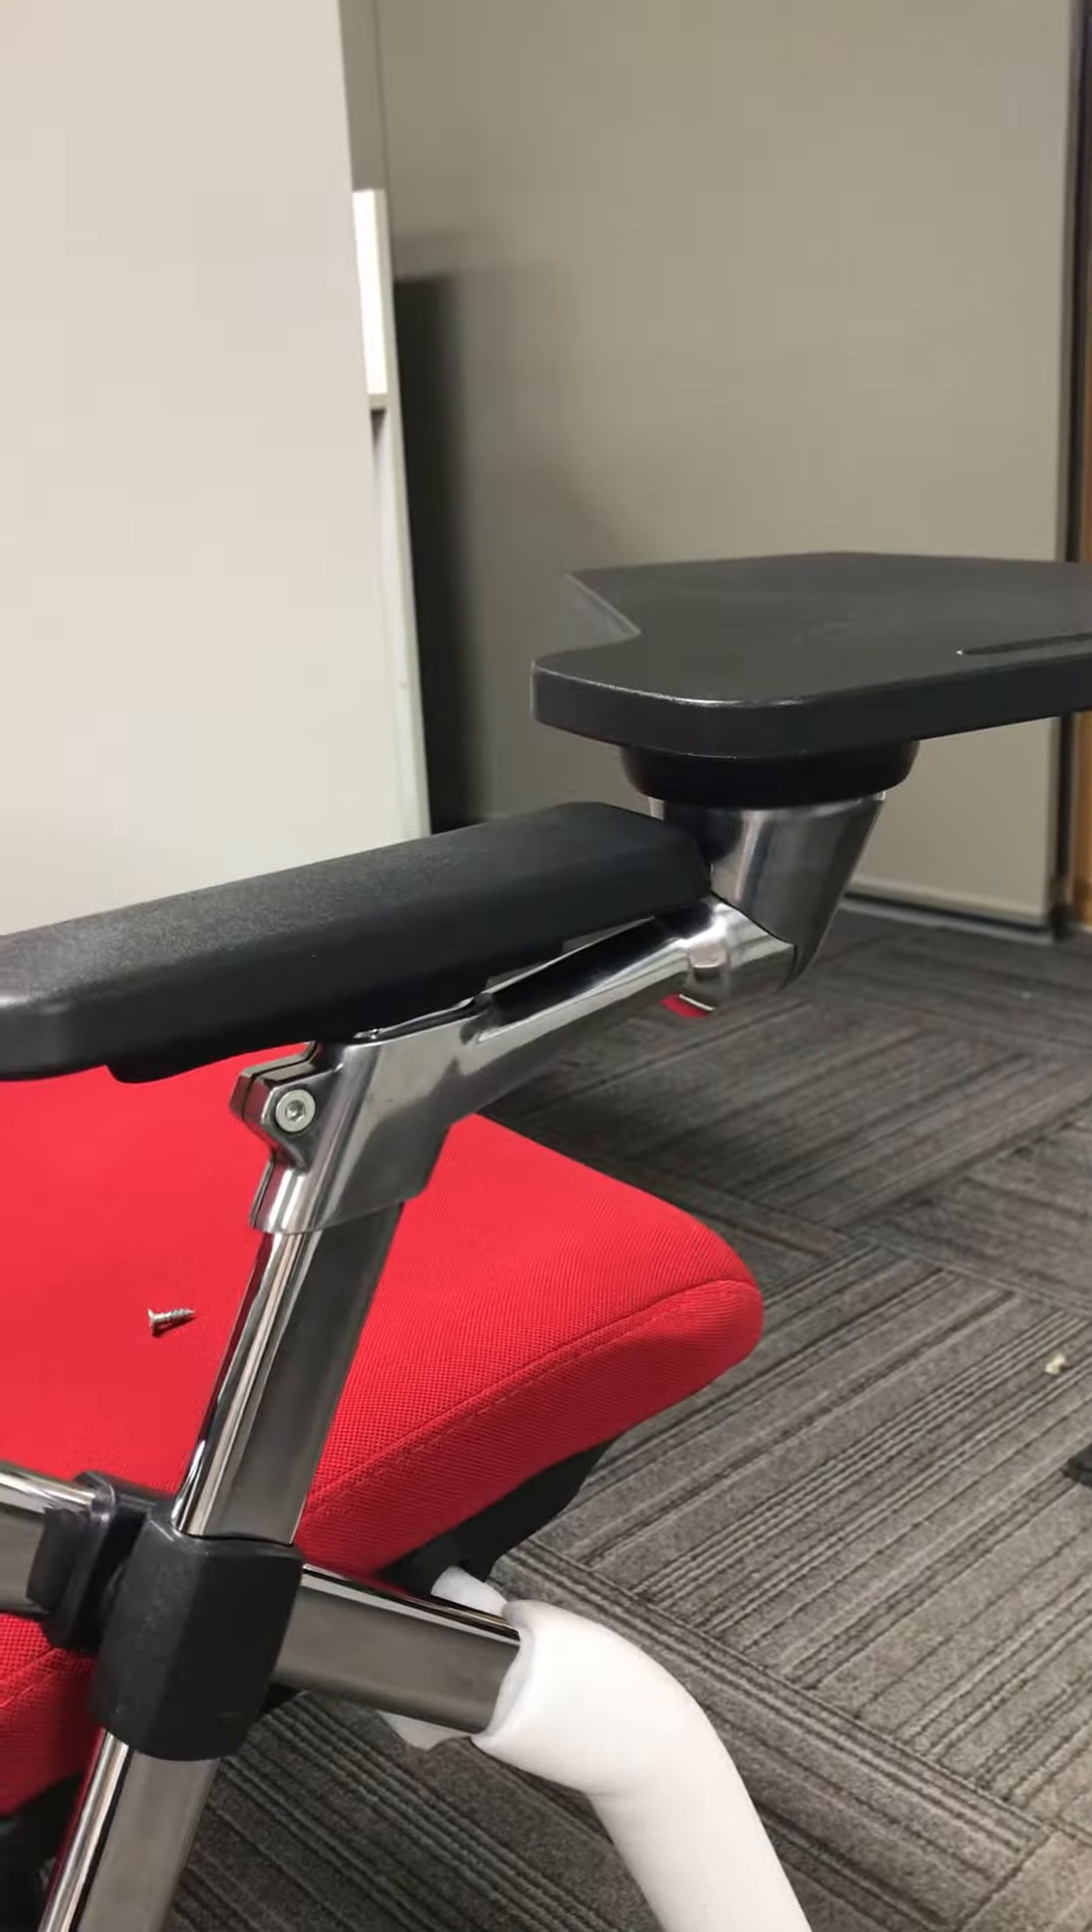The tablet is obviously sitting higher than the arm.